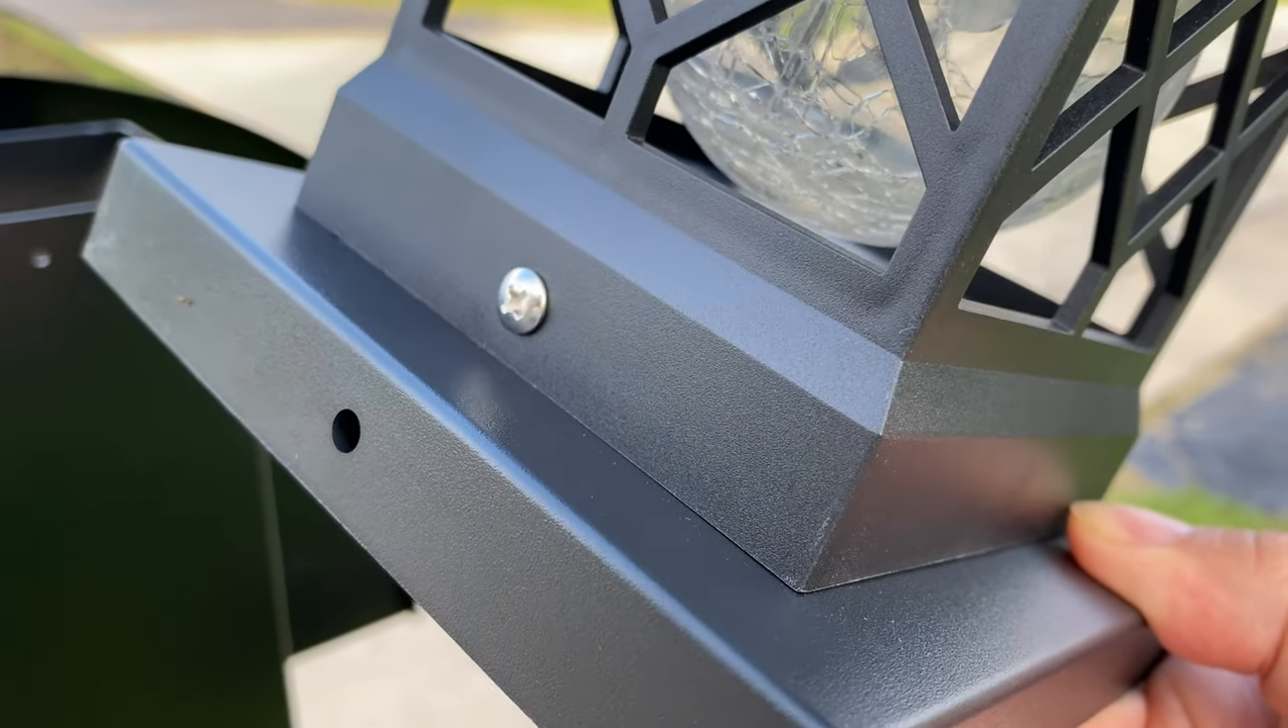I've gone ahead and attached the light to the base there and there are holes already drilled.